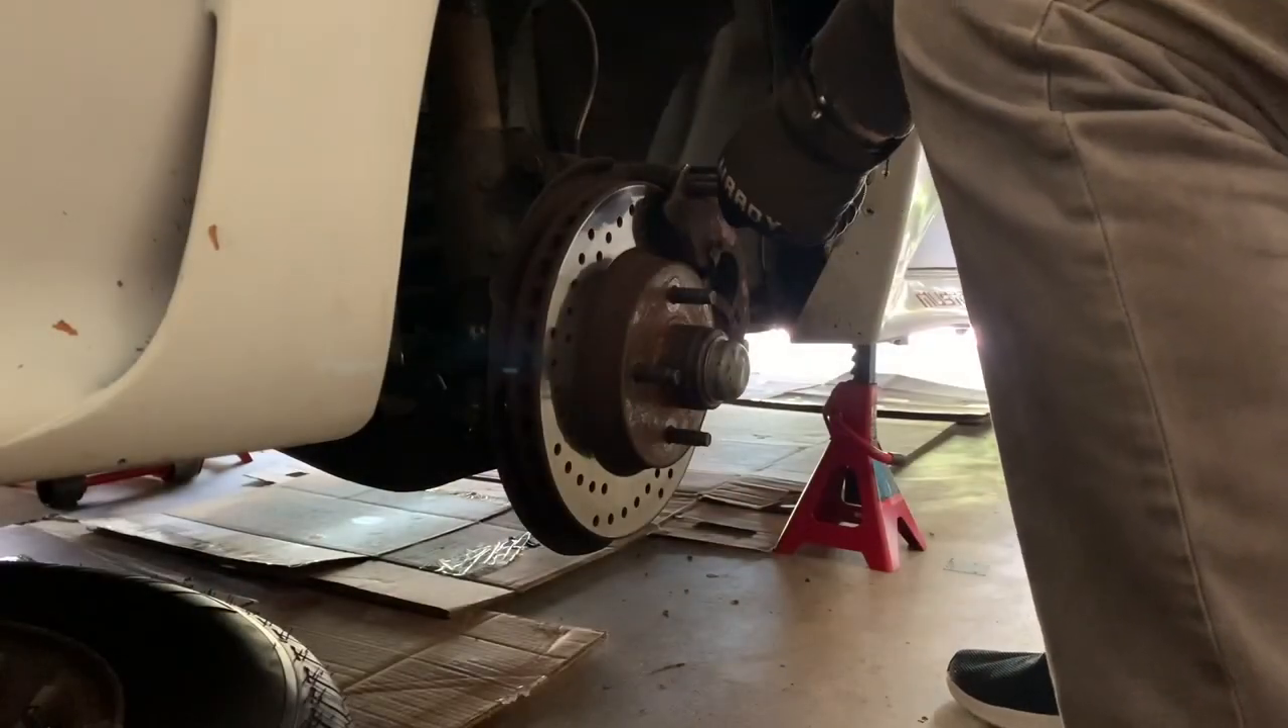Okay I got the wheel off.